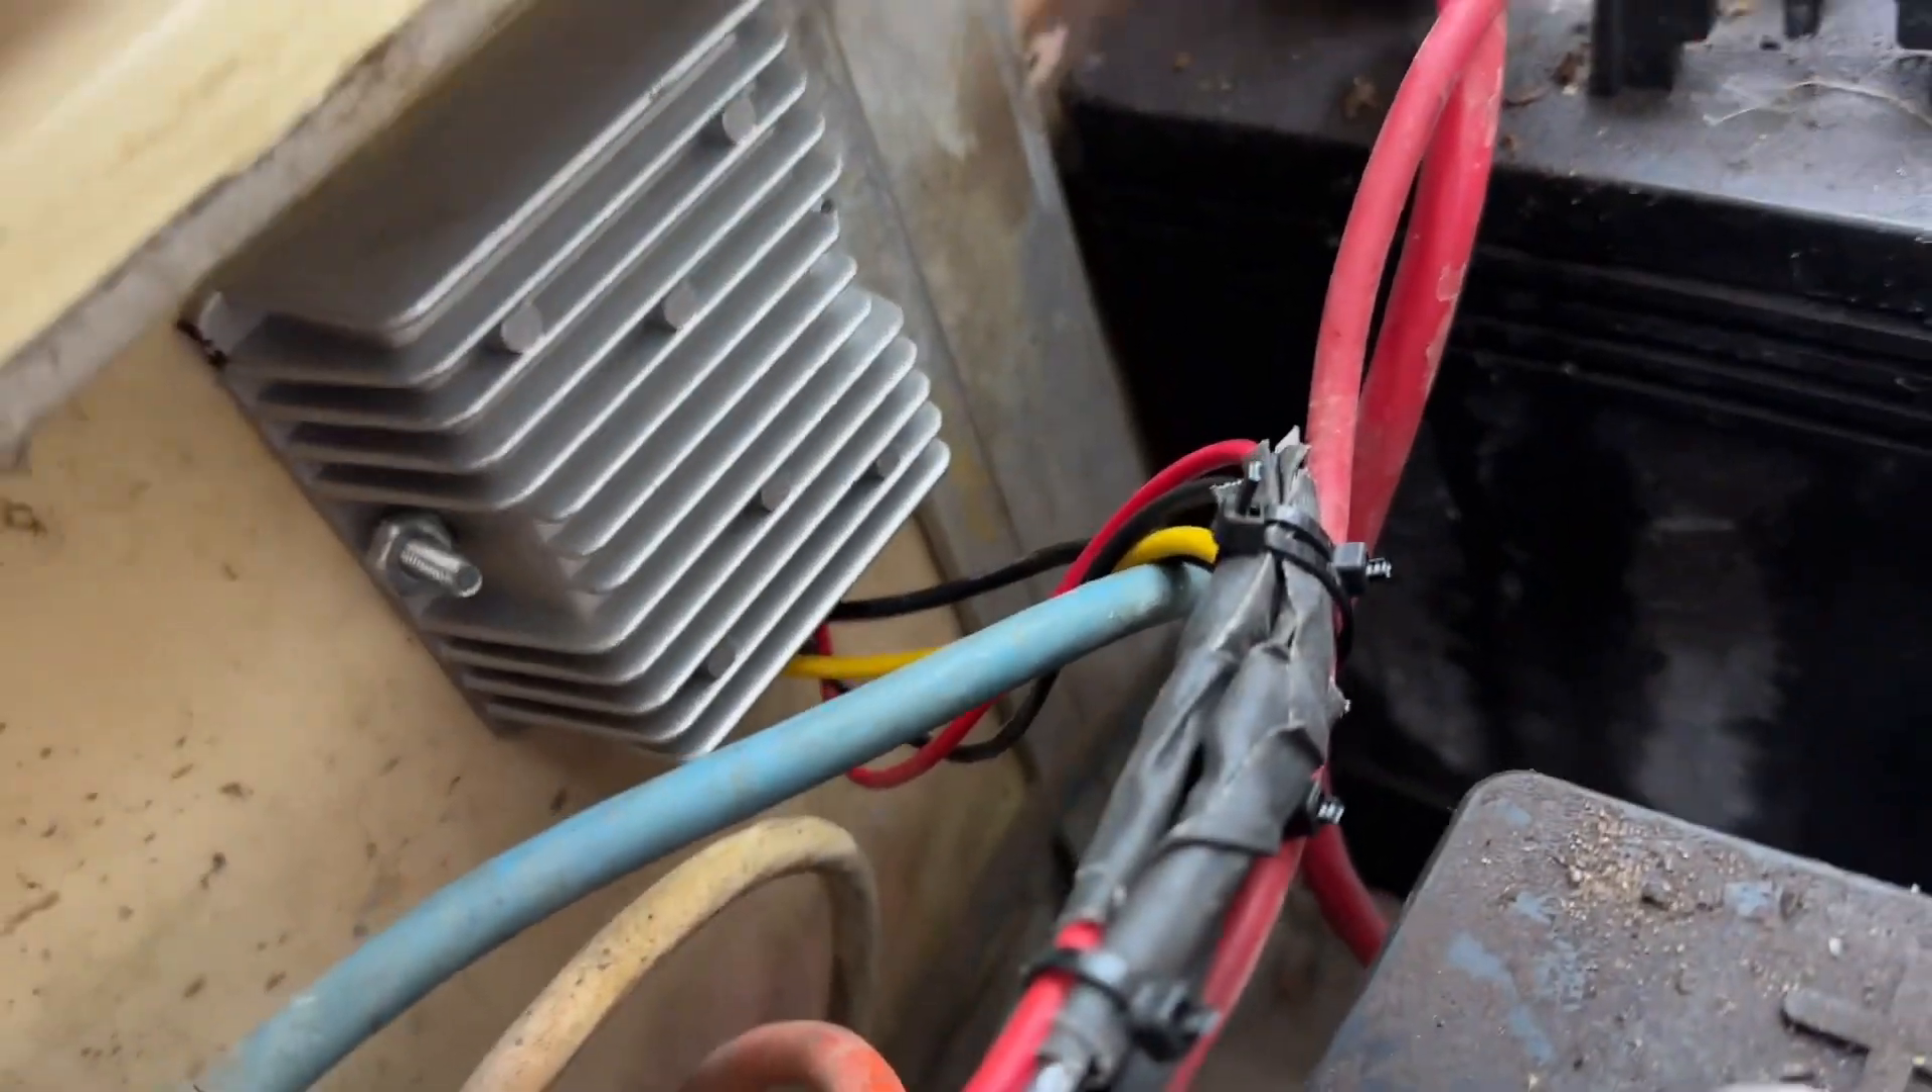I've got the converter mounted here on the front bulkhead. All my wiring is loomed up.